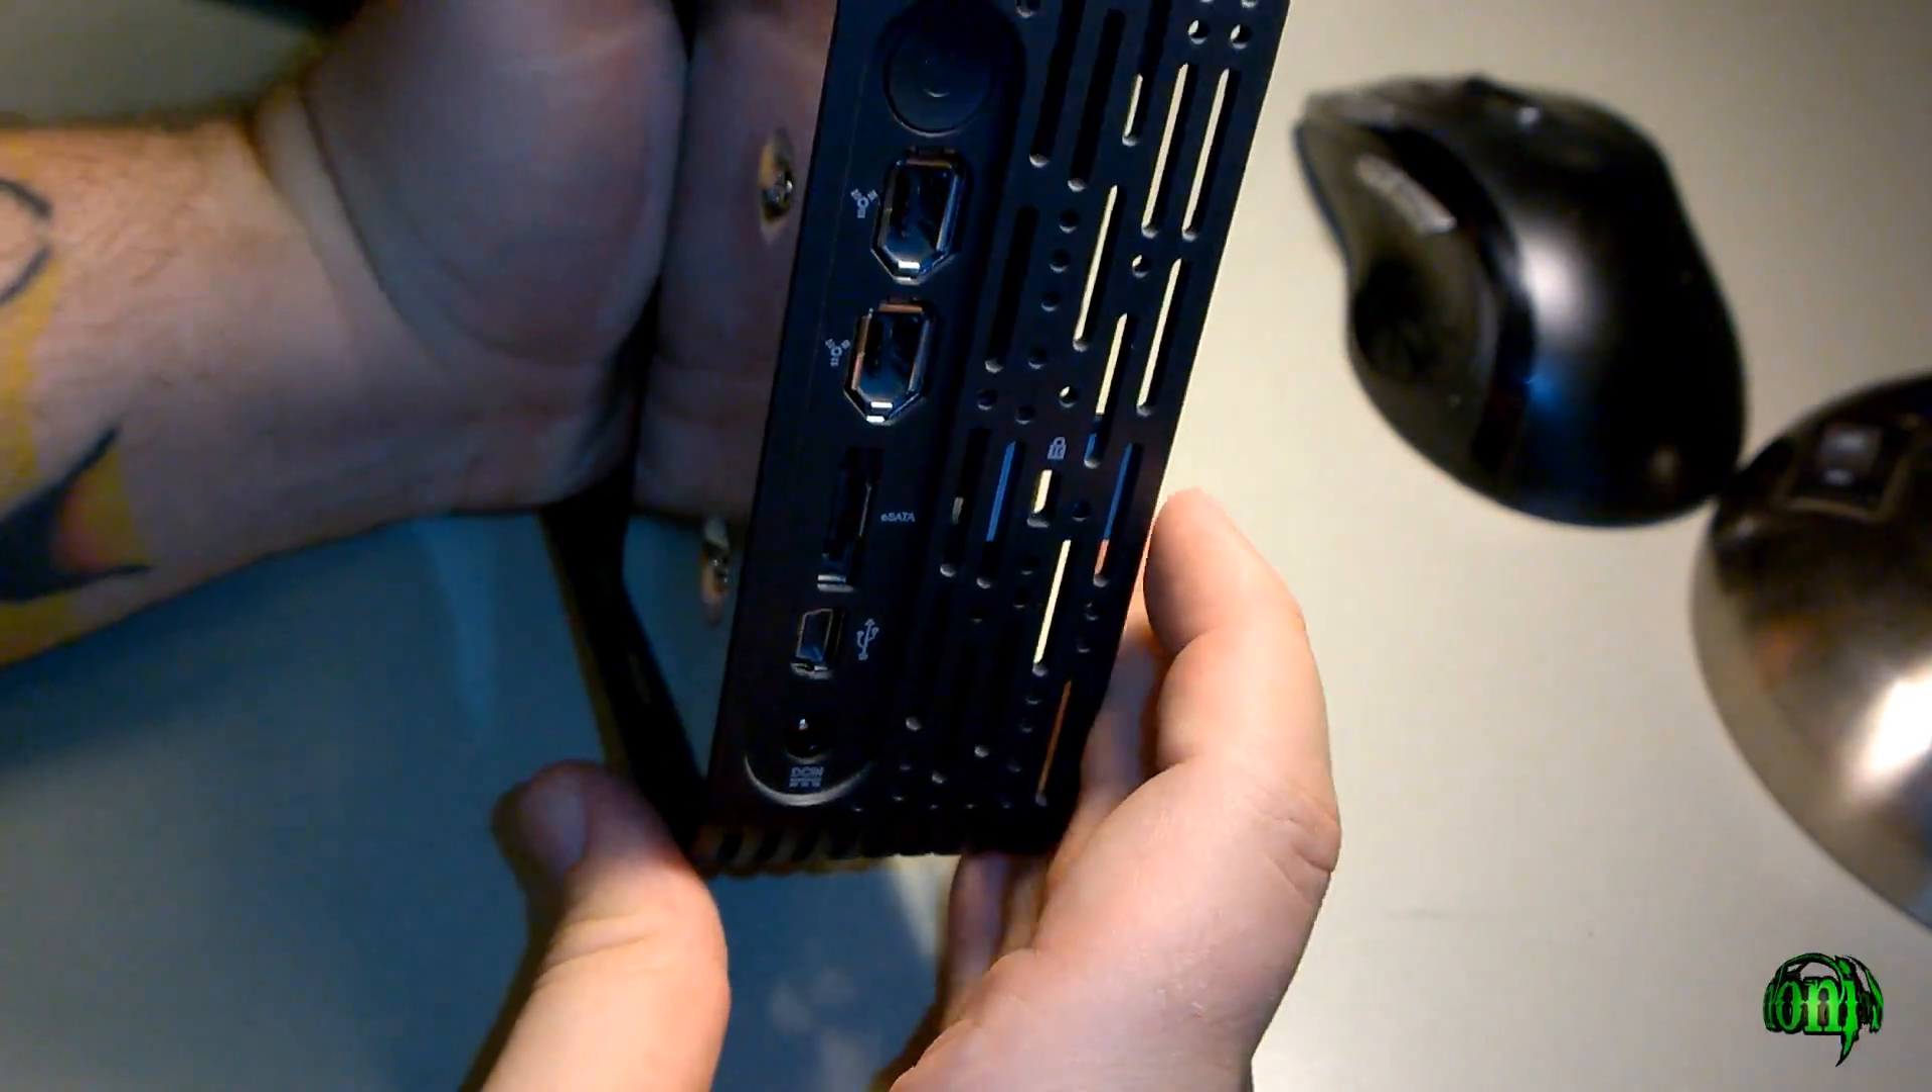Look on the back you can see it's correct. All of our ports are exposed correctly.